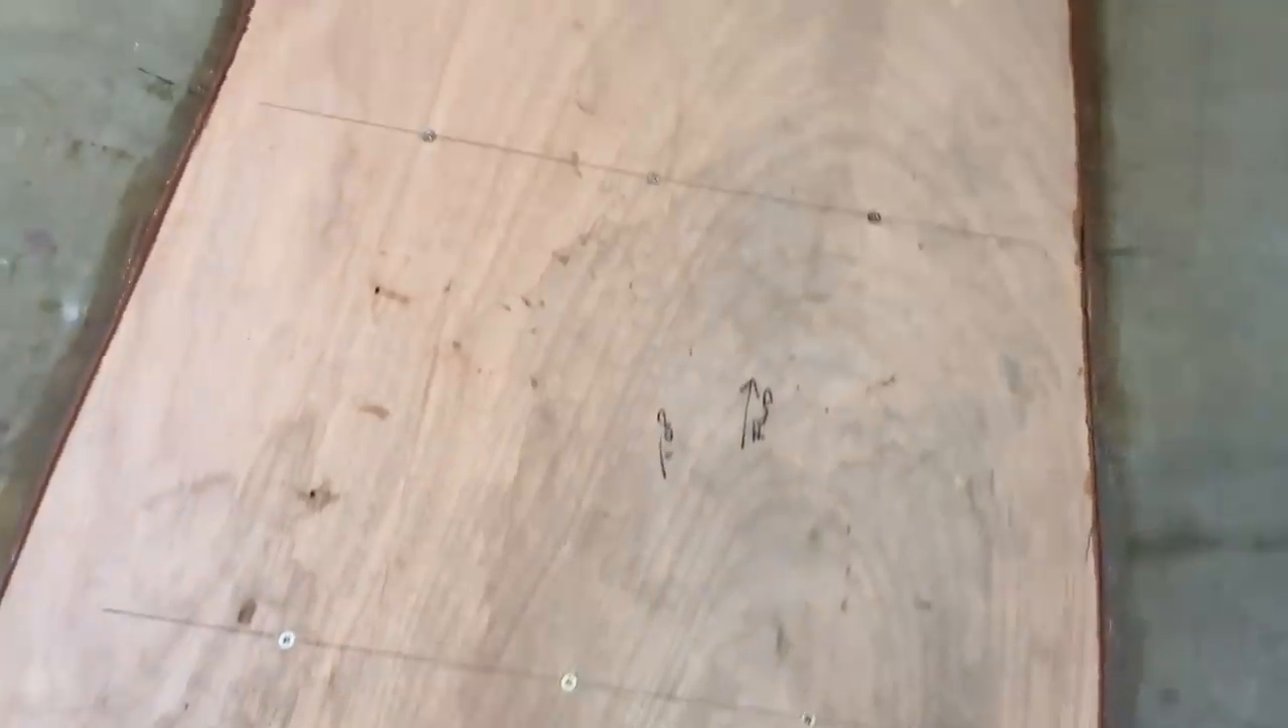And there we go the floor is down and it is not coming back up again I've just used three screws through each of the floor bearers to hold it in place.